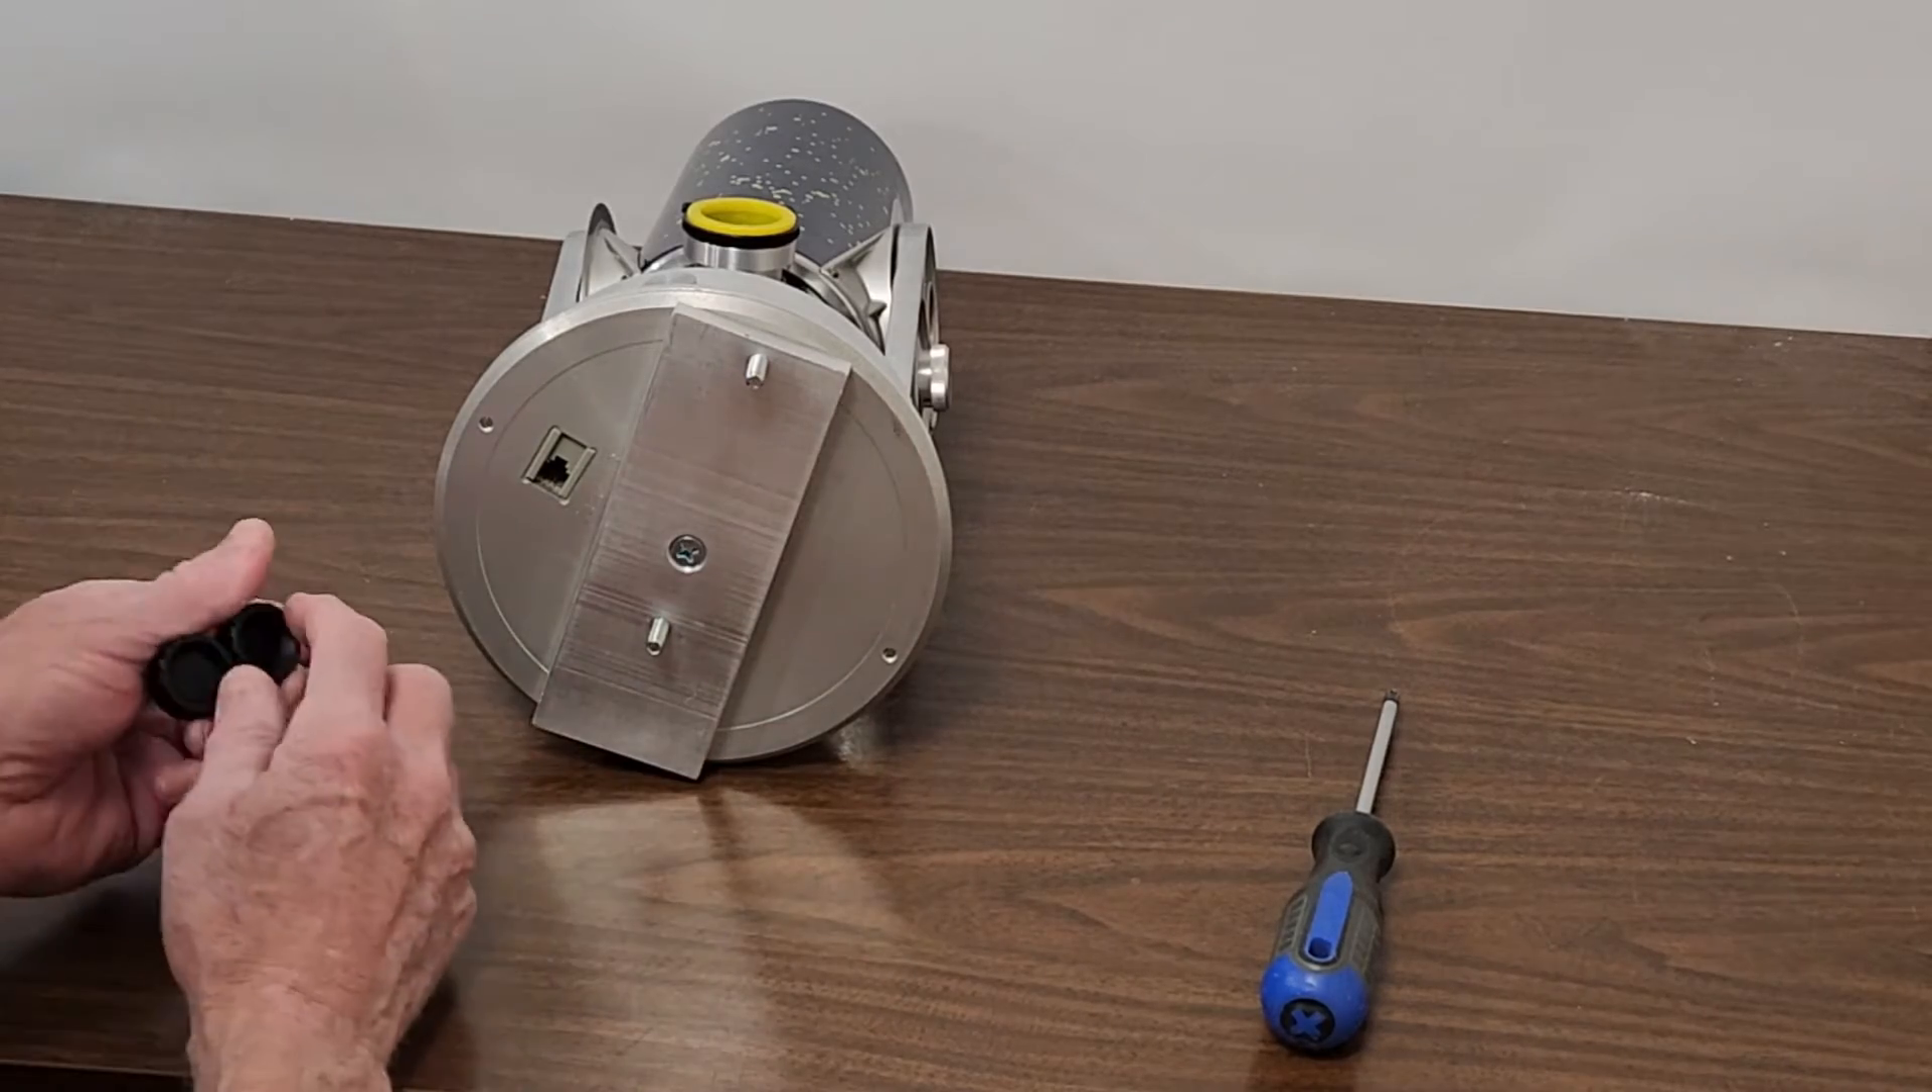Here's the Questar with the adapter plate attached.